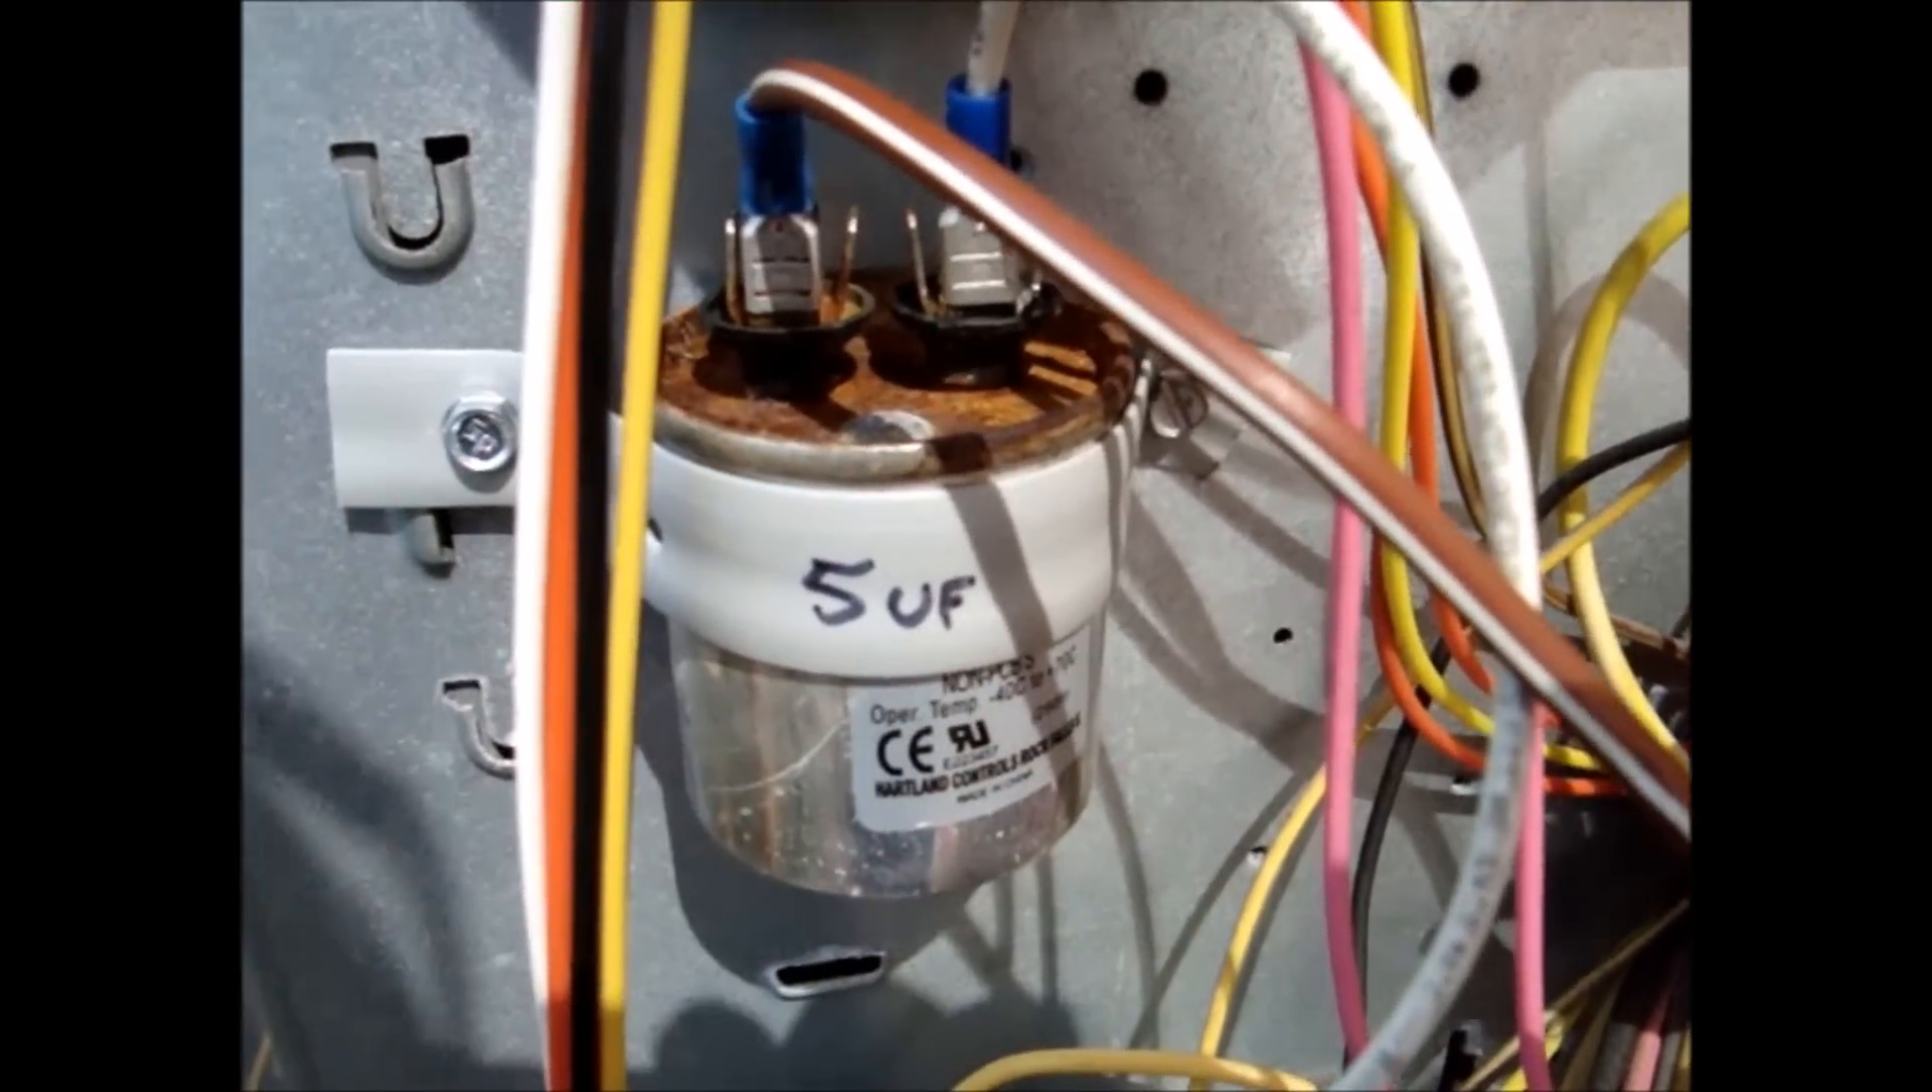All right, five minutes later, capacitor's mounted, secured, labeled.